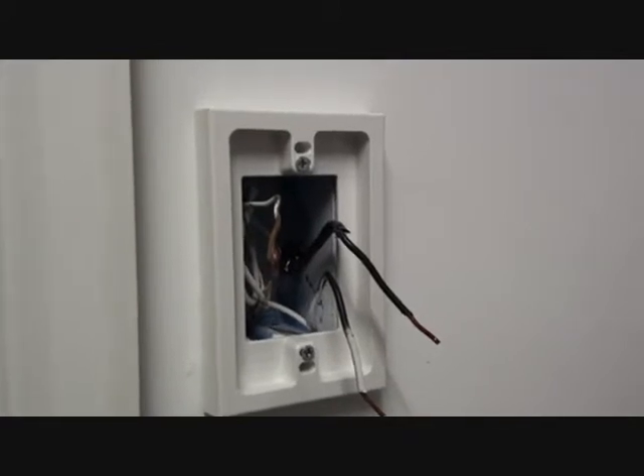Okay, so our Arlington Industries BES -1's been mounted to the existing box with the two screws that were provided in the package.